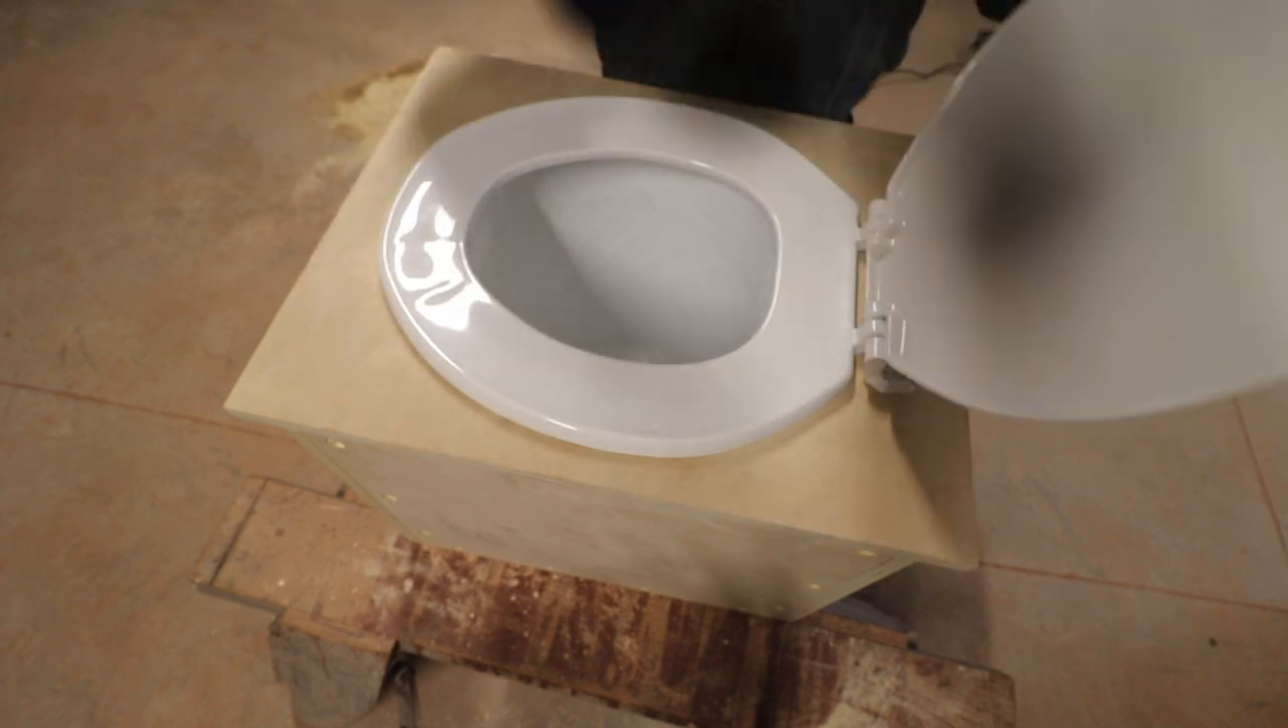So here we have our toilet totally assembled. The seat is nice and secure.